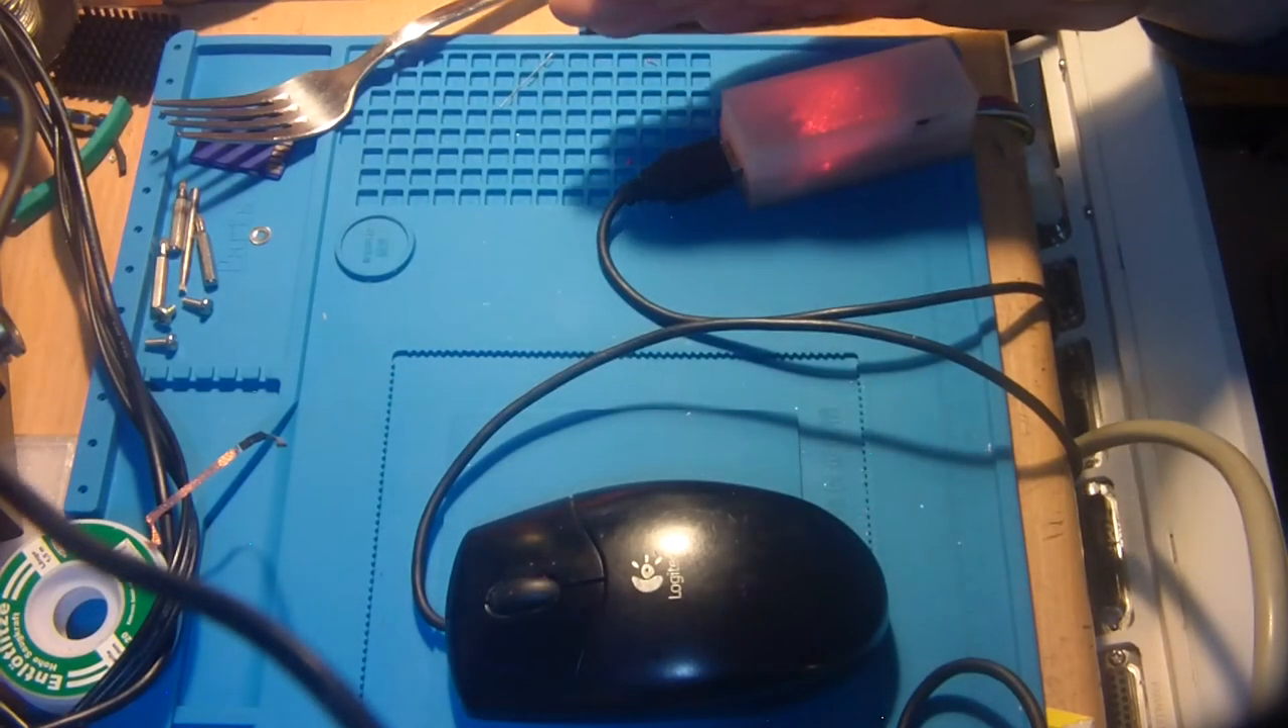So jetzt habe ich die kiste hier dran ihr seht da leuchtet es drin.